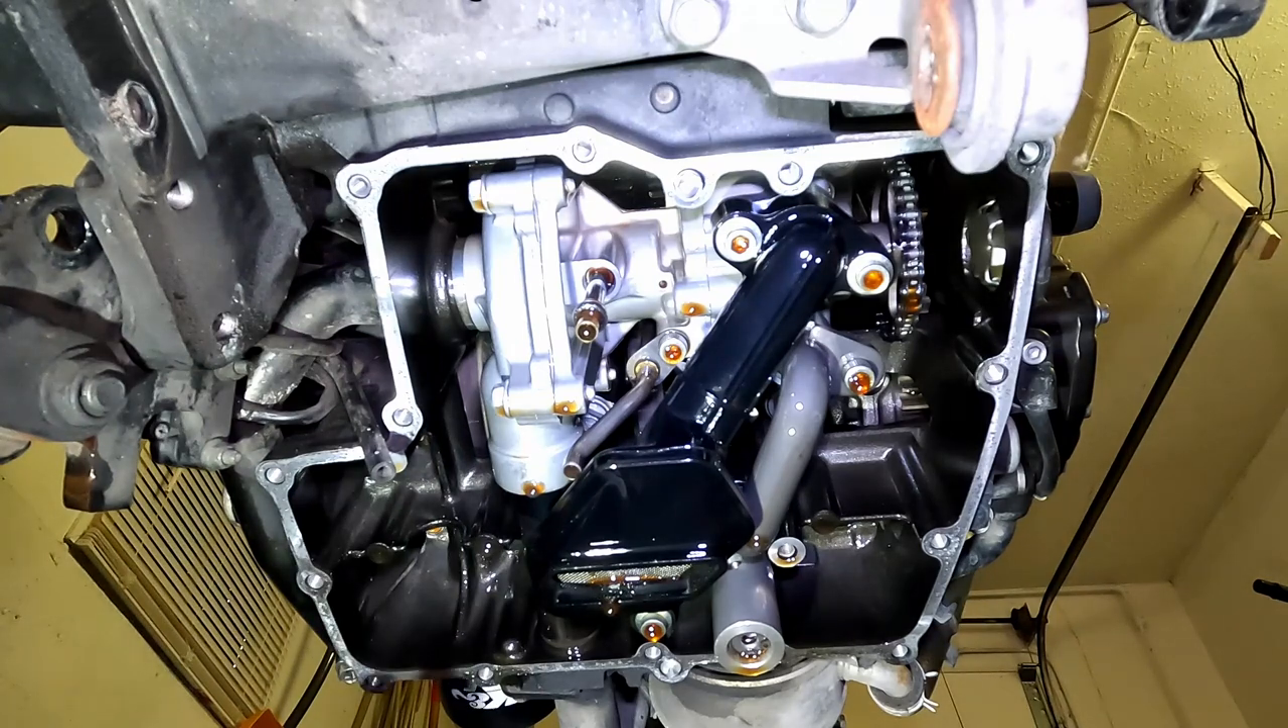All right, now that the pan is off, I don't have to worry about oil getting all over everything anymore.